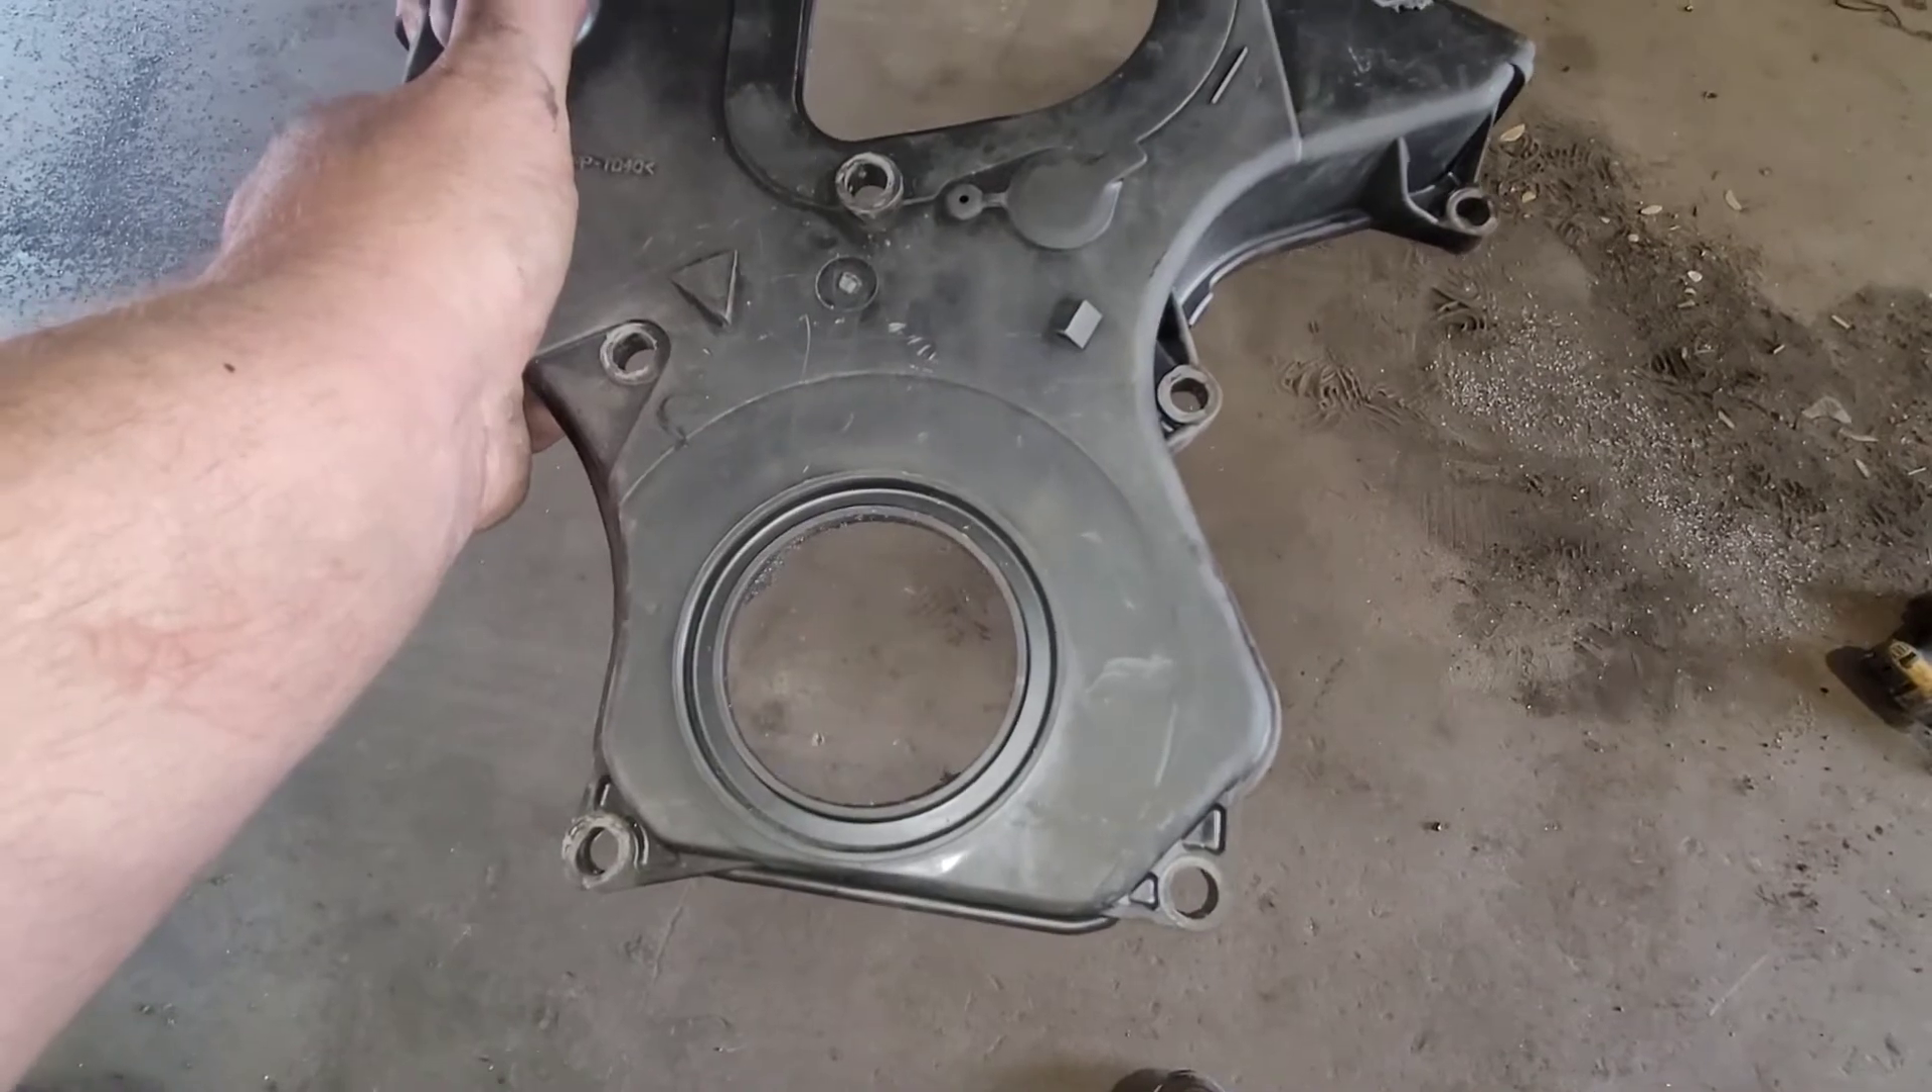So I got the front cover off.